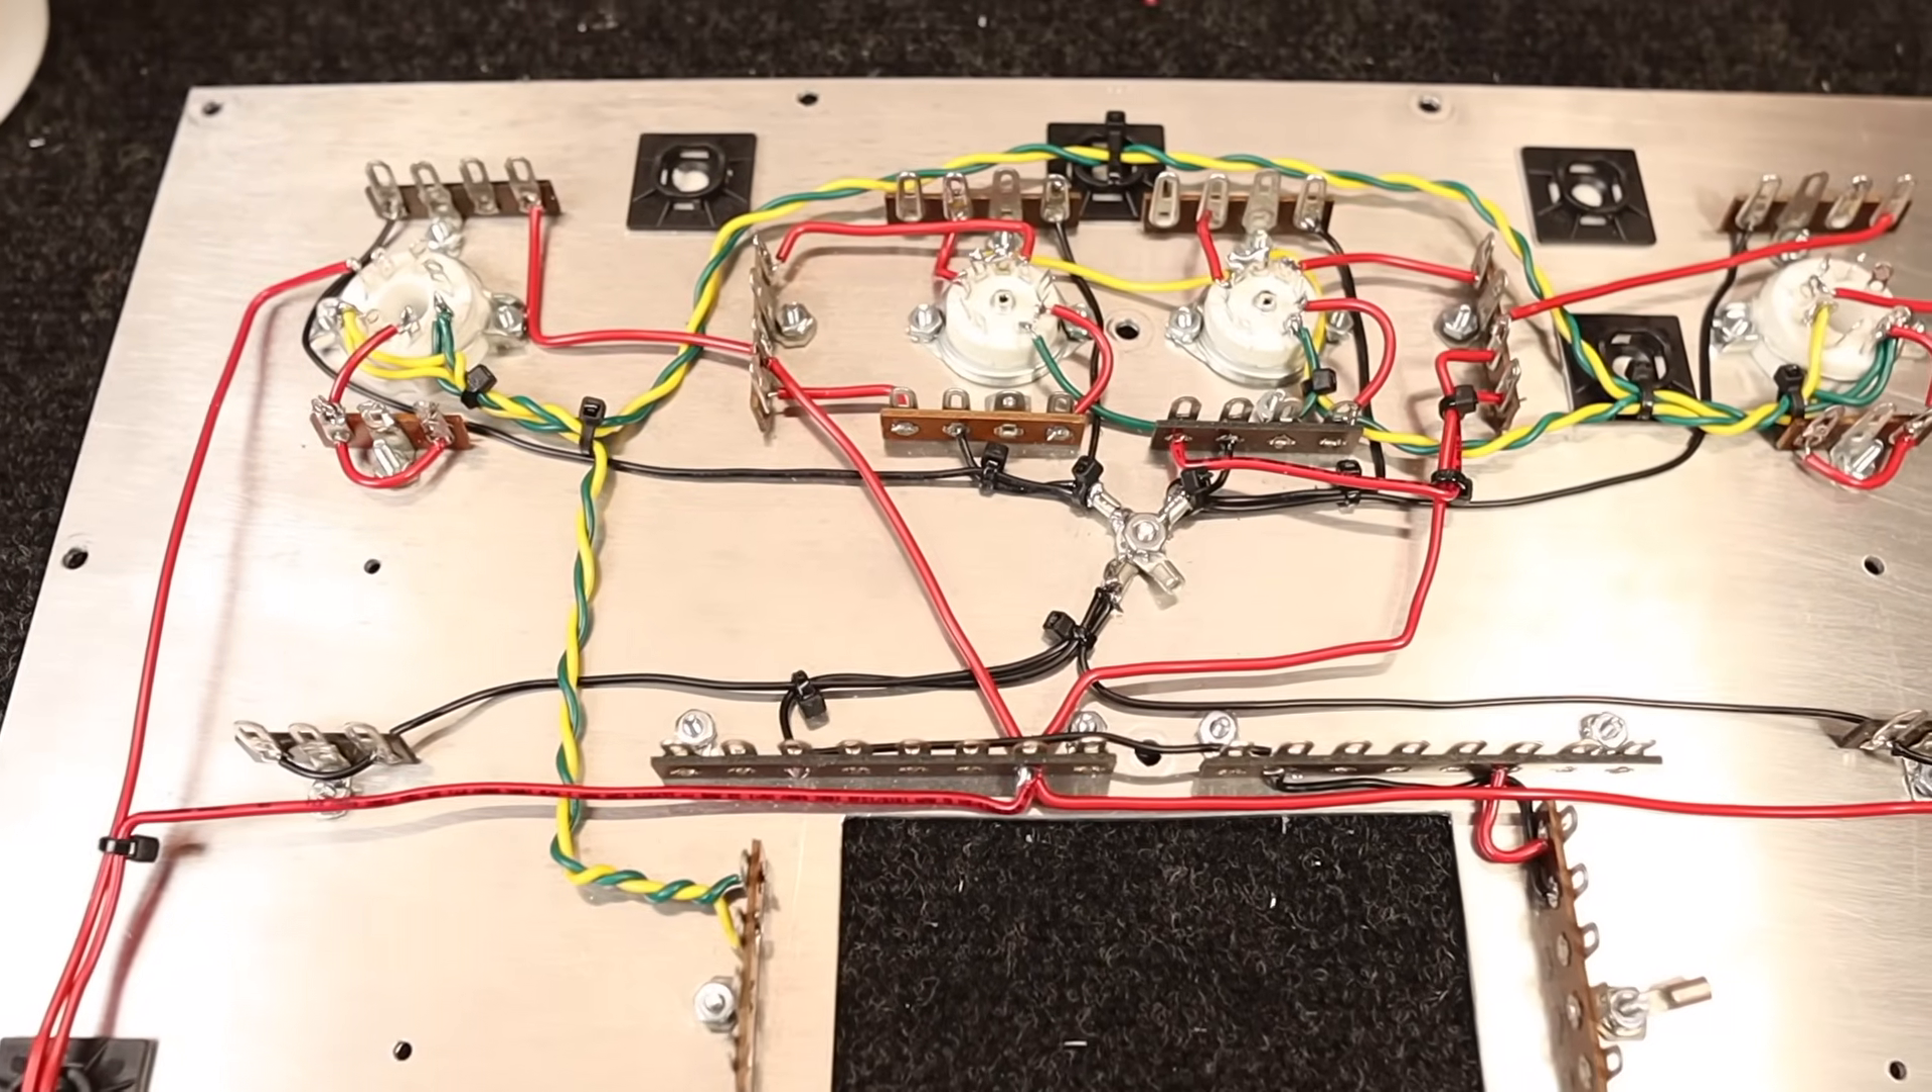So all the B-plus signal wires all completed here in red.